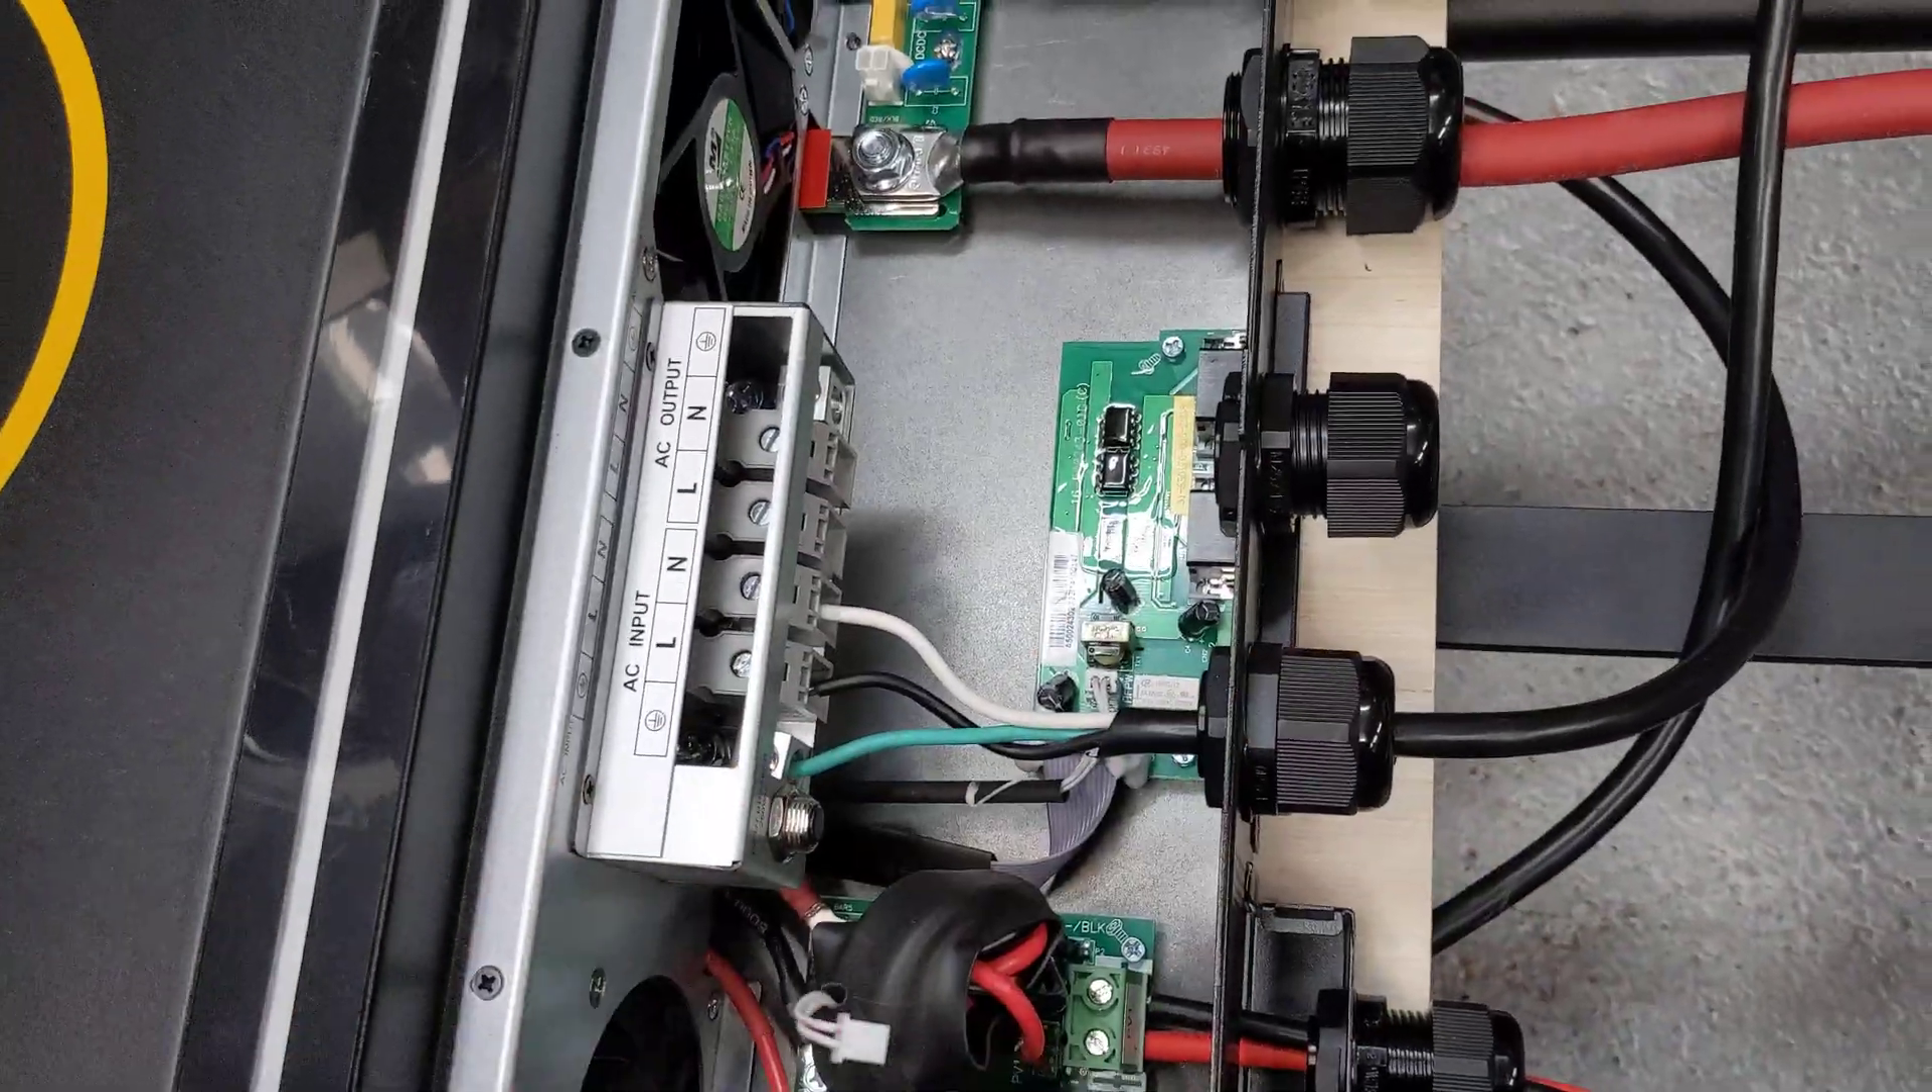The AC out, which I still have to wire in, is going to go to a surge strip on the back of this unit.